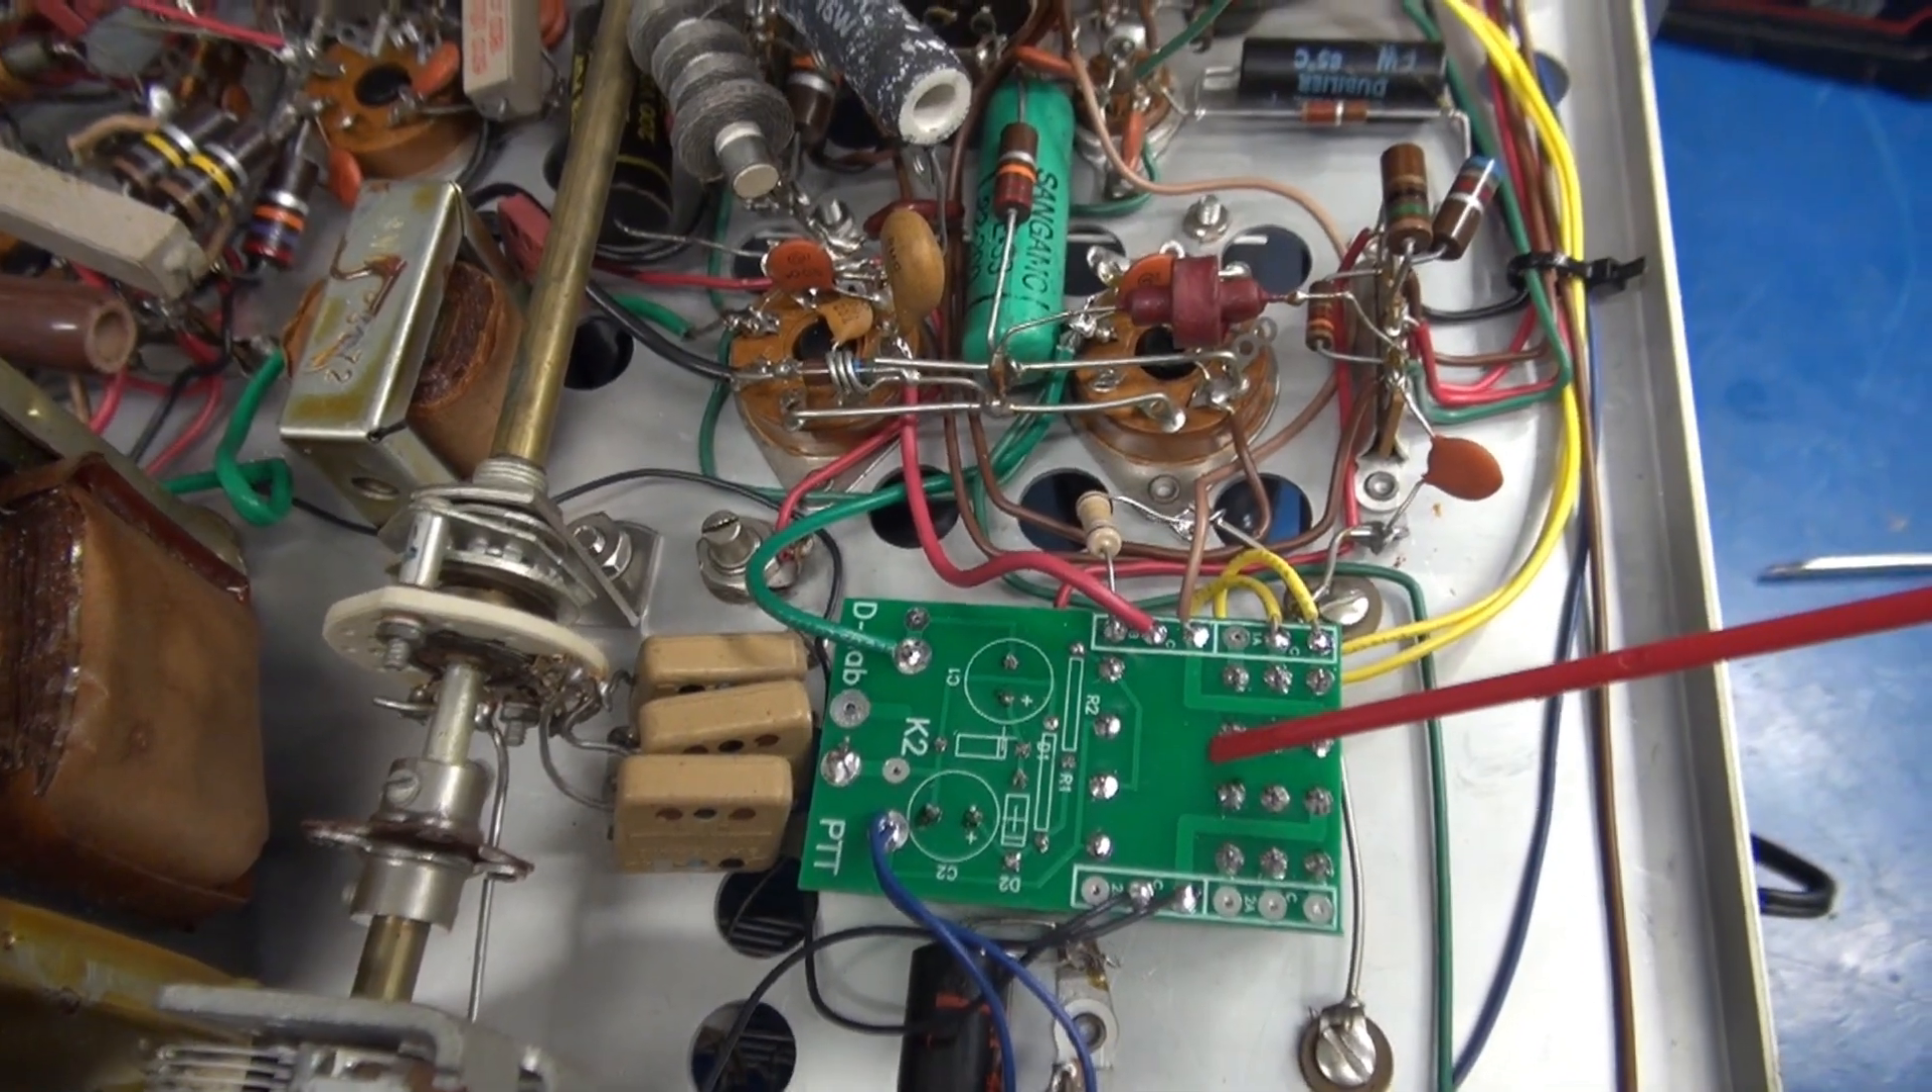All right, the K2 module installation is complete into the Challenger.